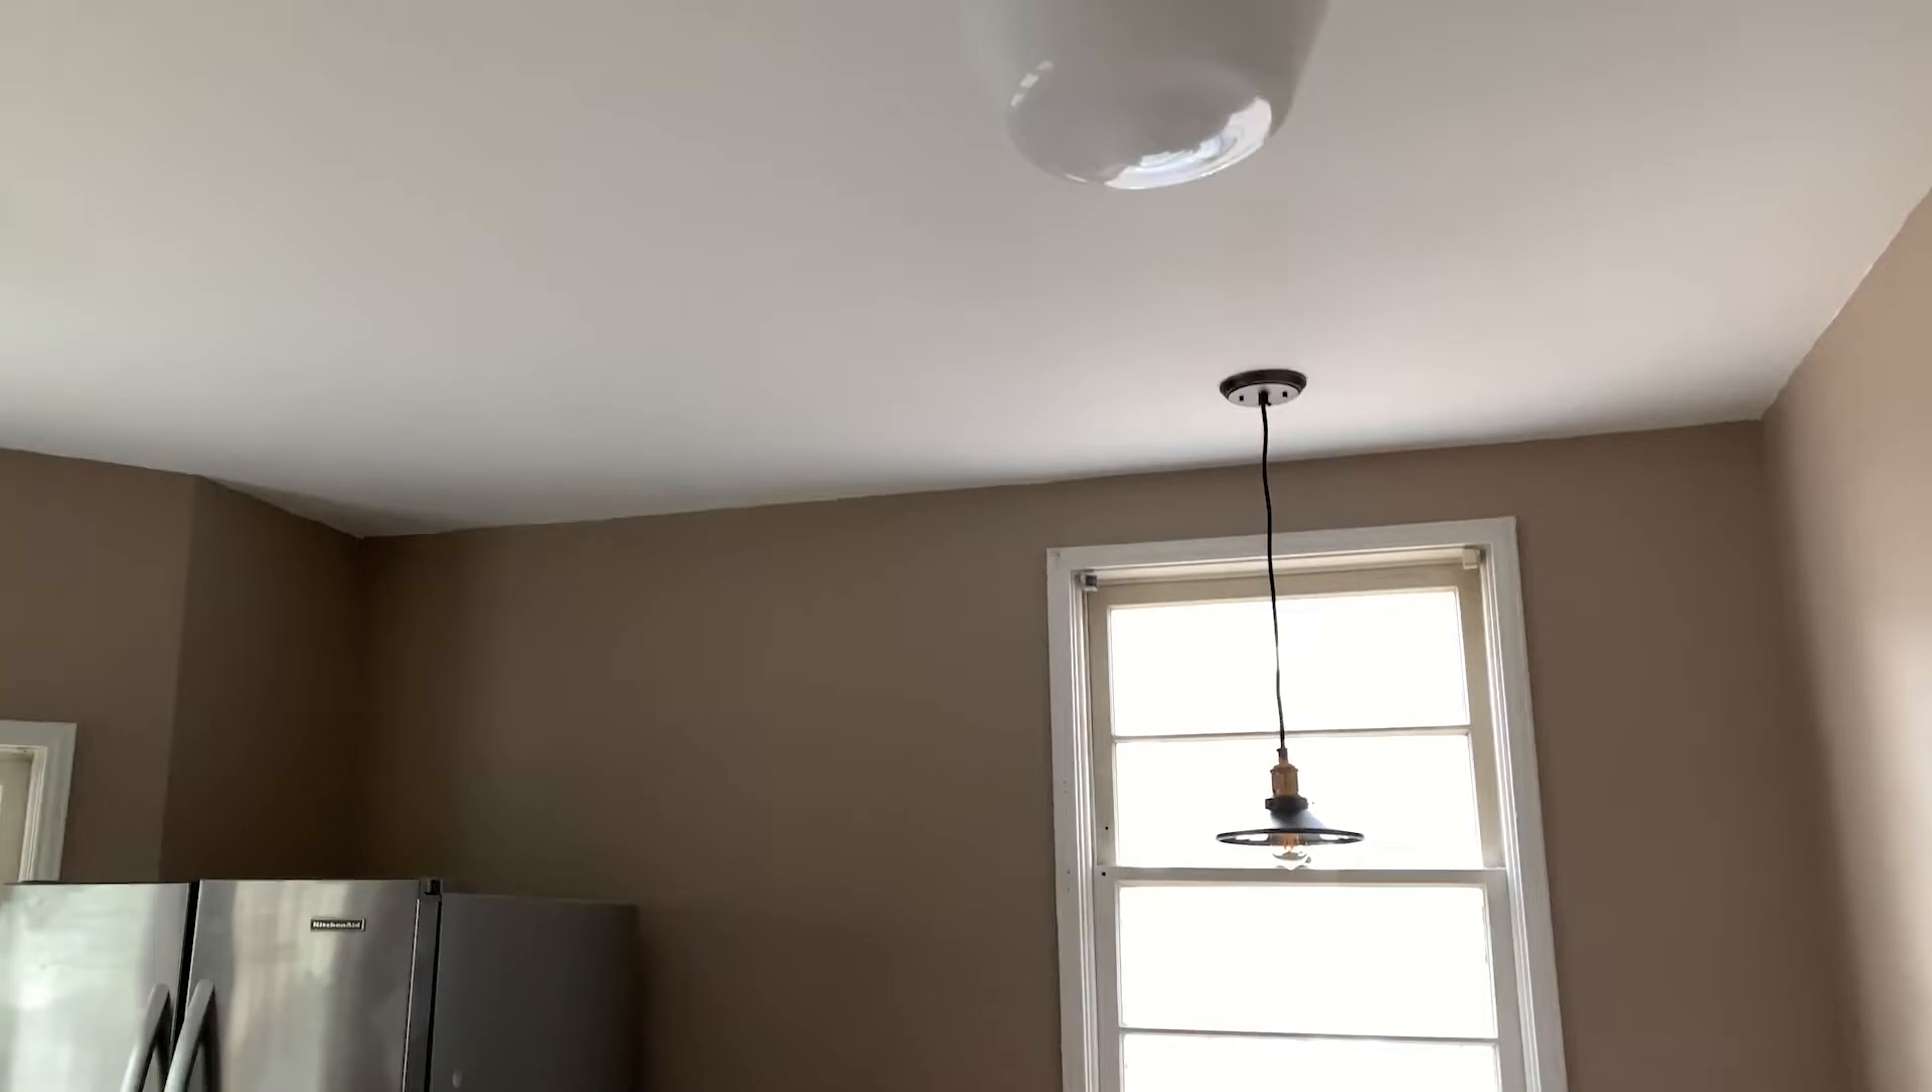We've got the light fixtures in and they look amazing, by the way.